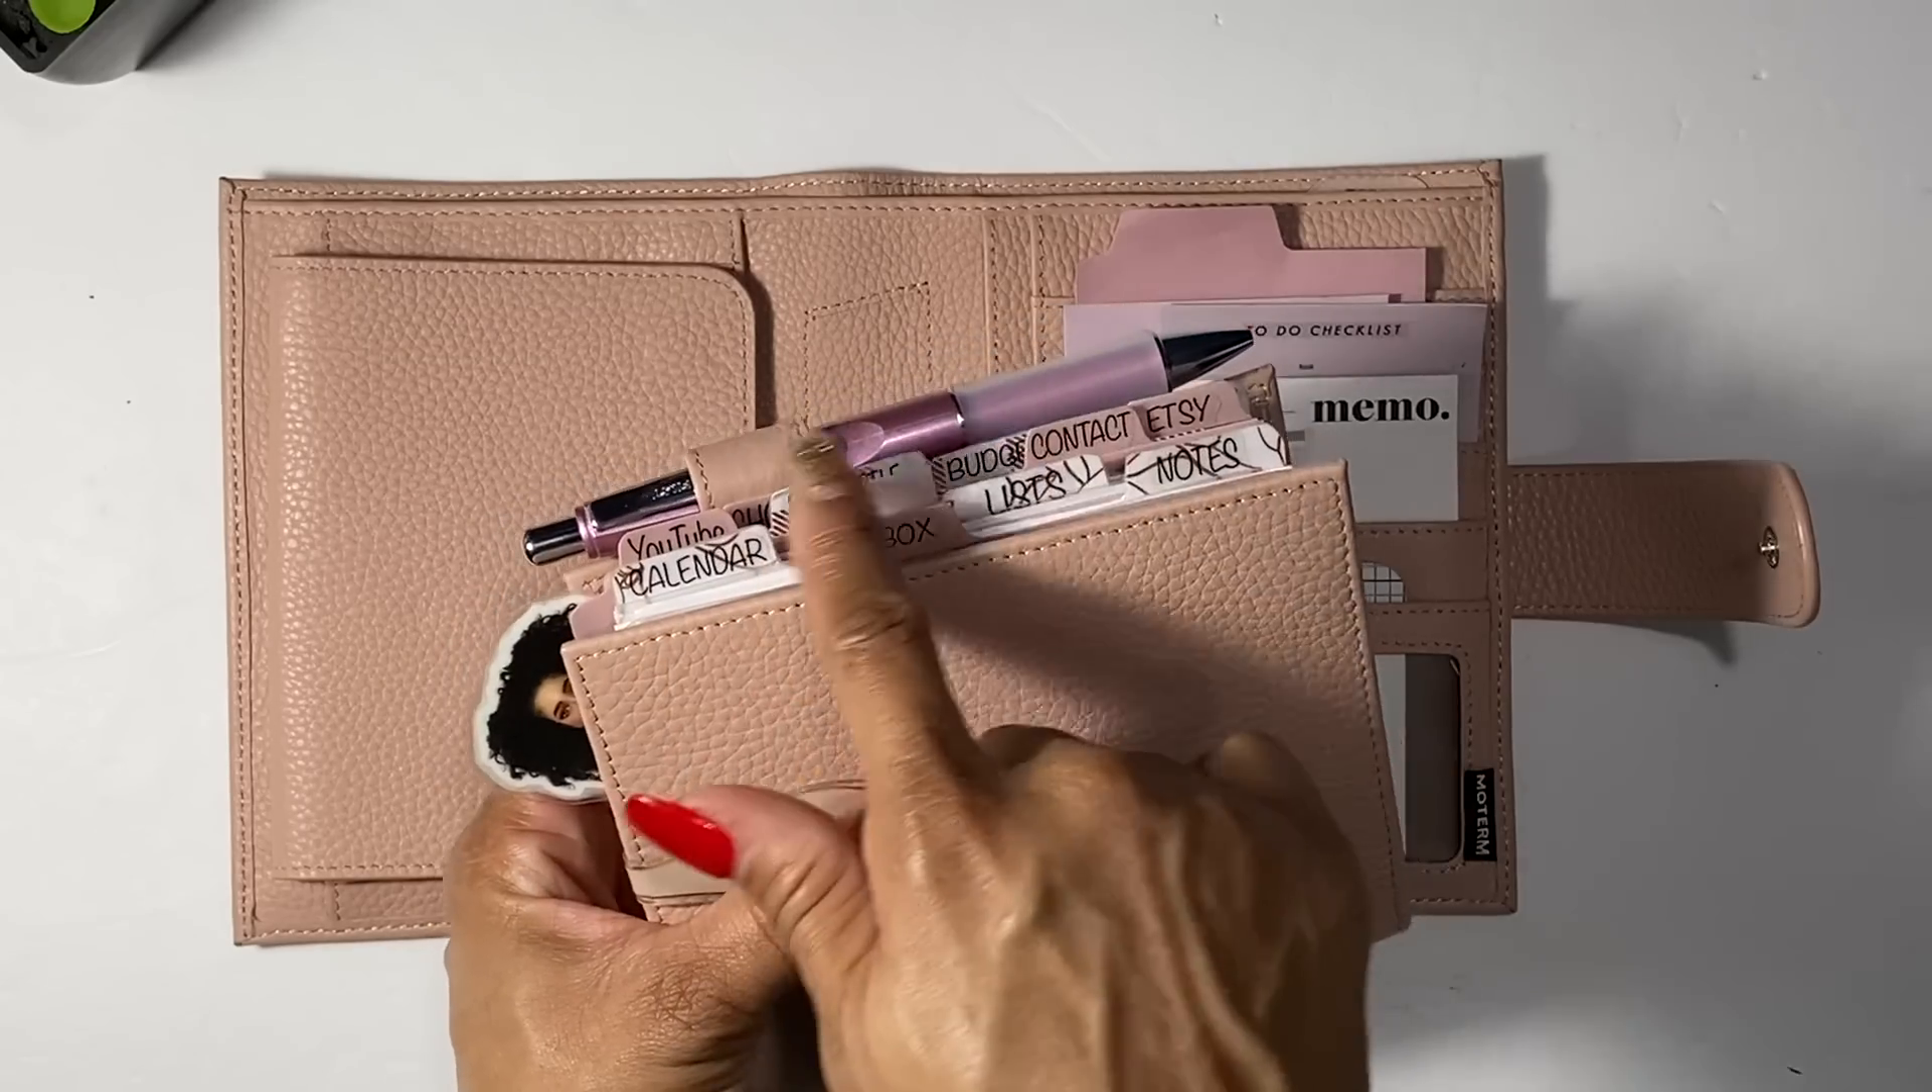So my tabs do come out a little bit over here so i do have some overhang.